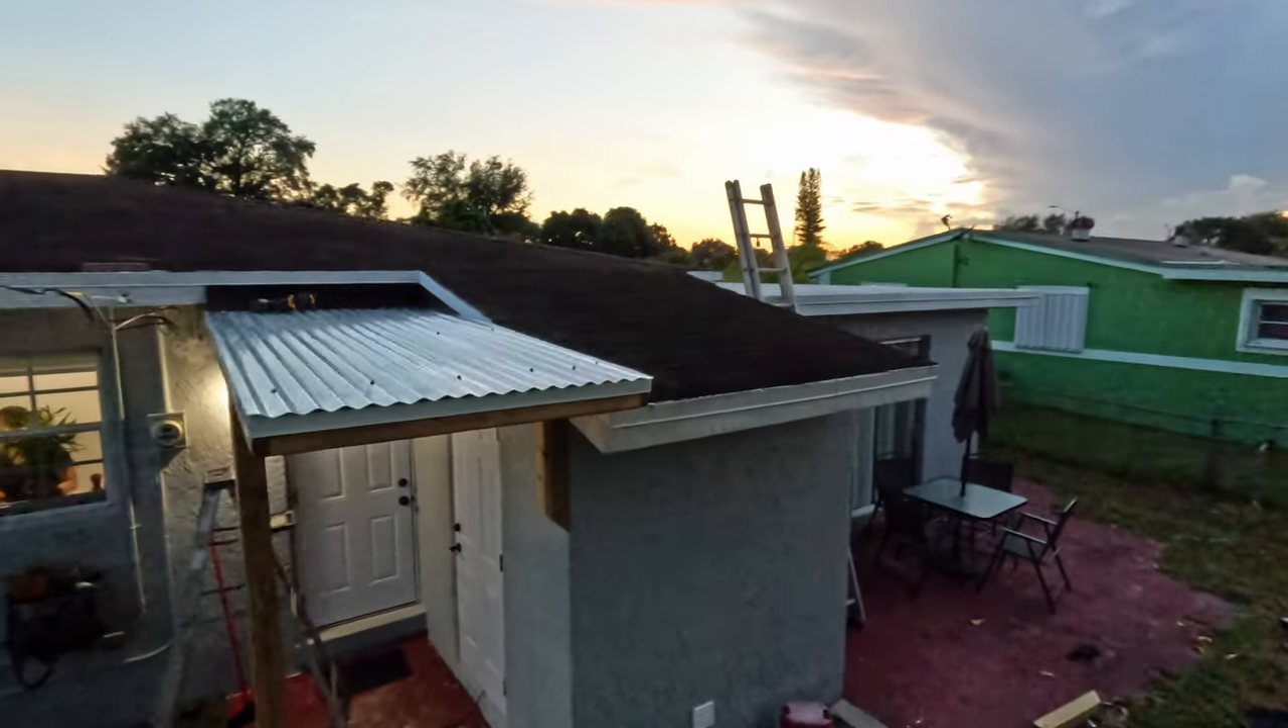Acabé de ponerle ya el techo Y a ver, así quedó.